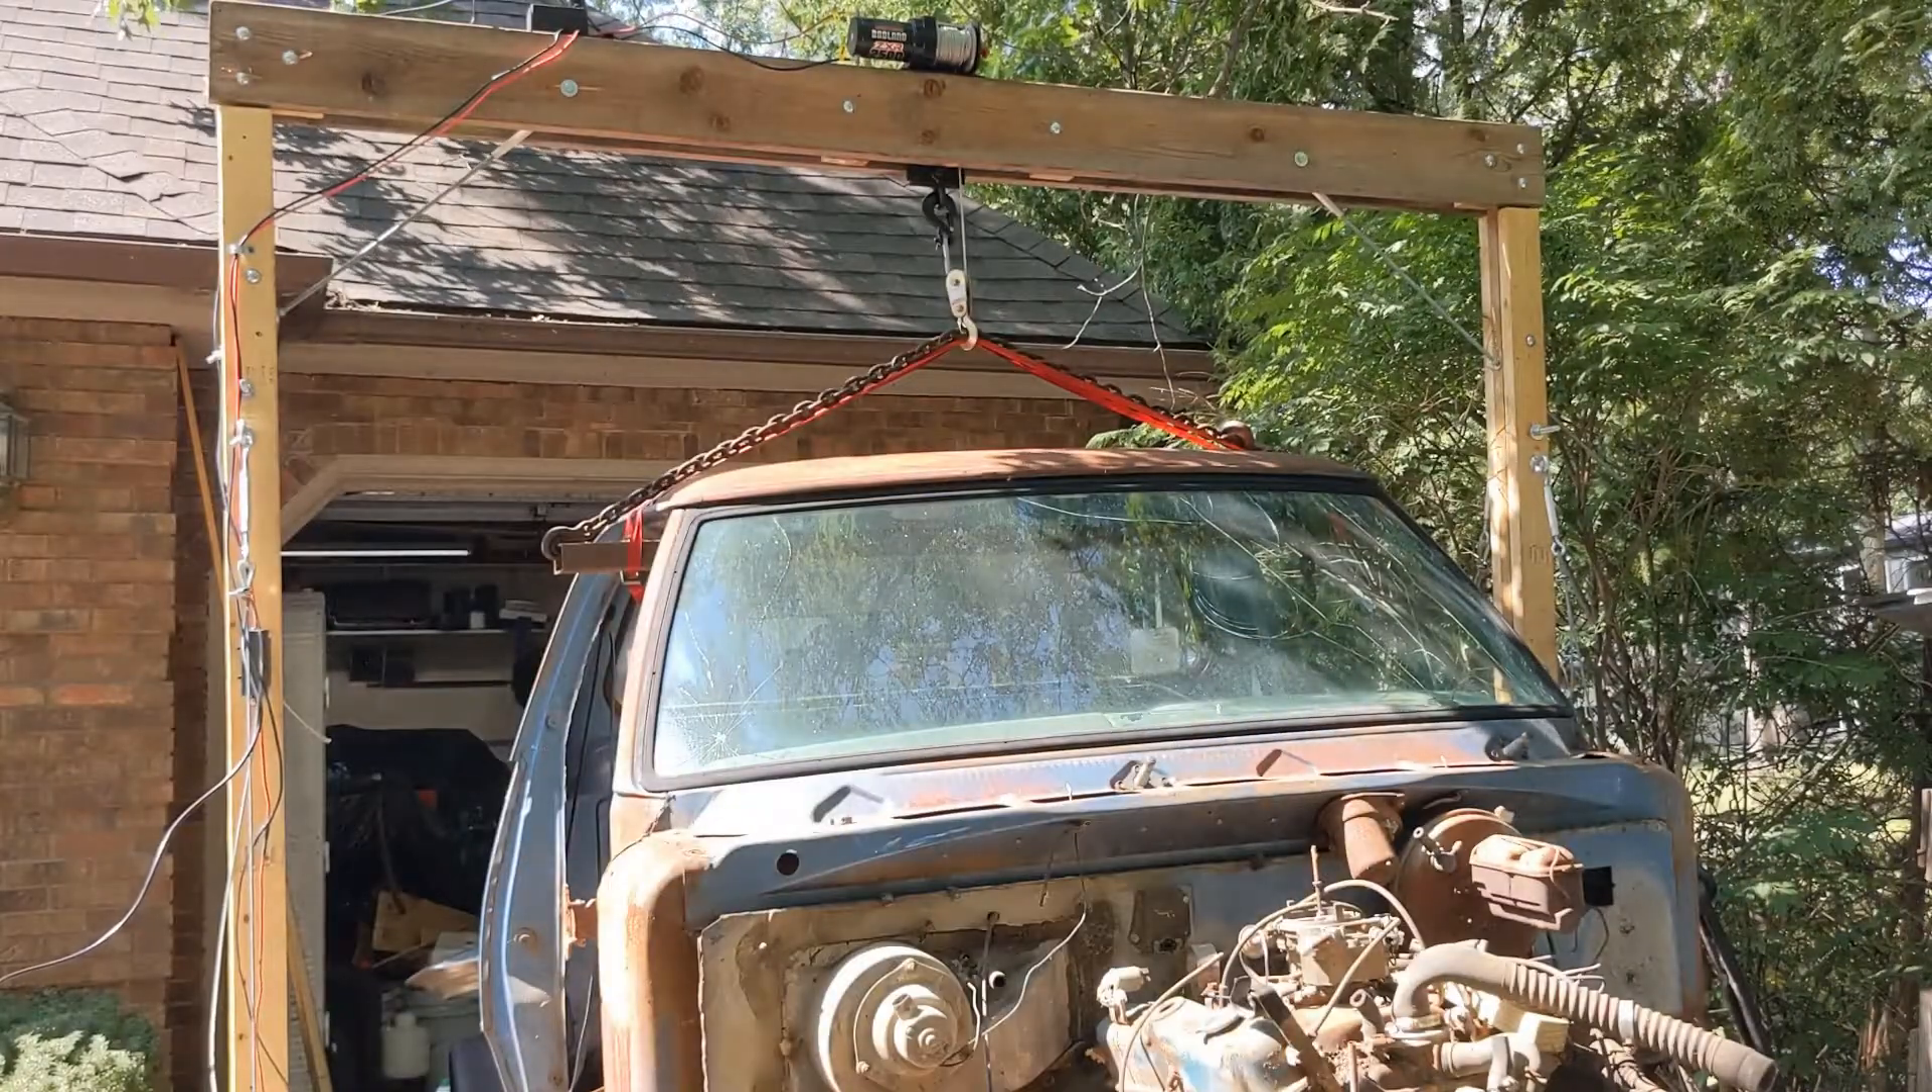But the cab is basically hanging from the gantry now.